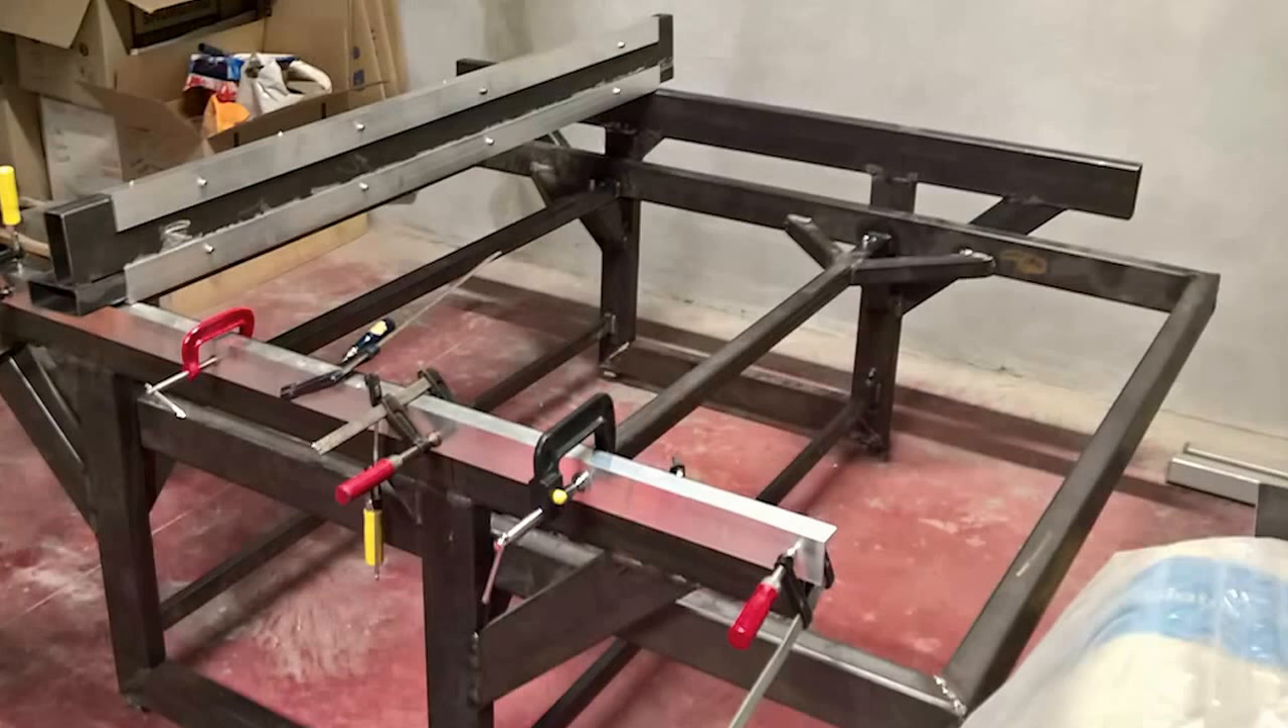Okay here you can see that I also added the L profiles onto the side structures to get them squares.